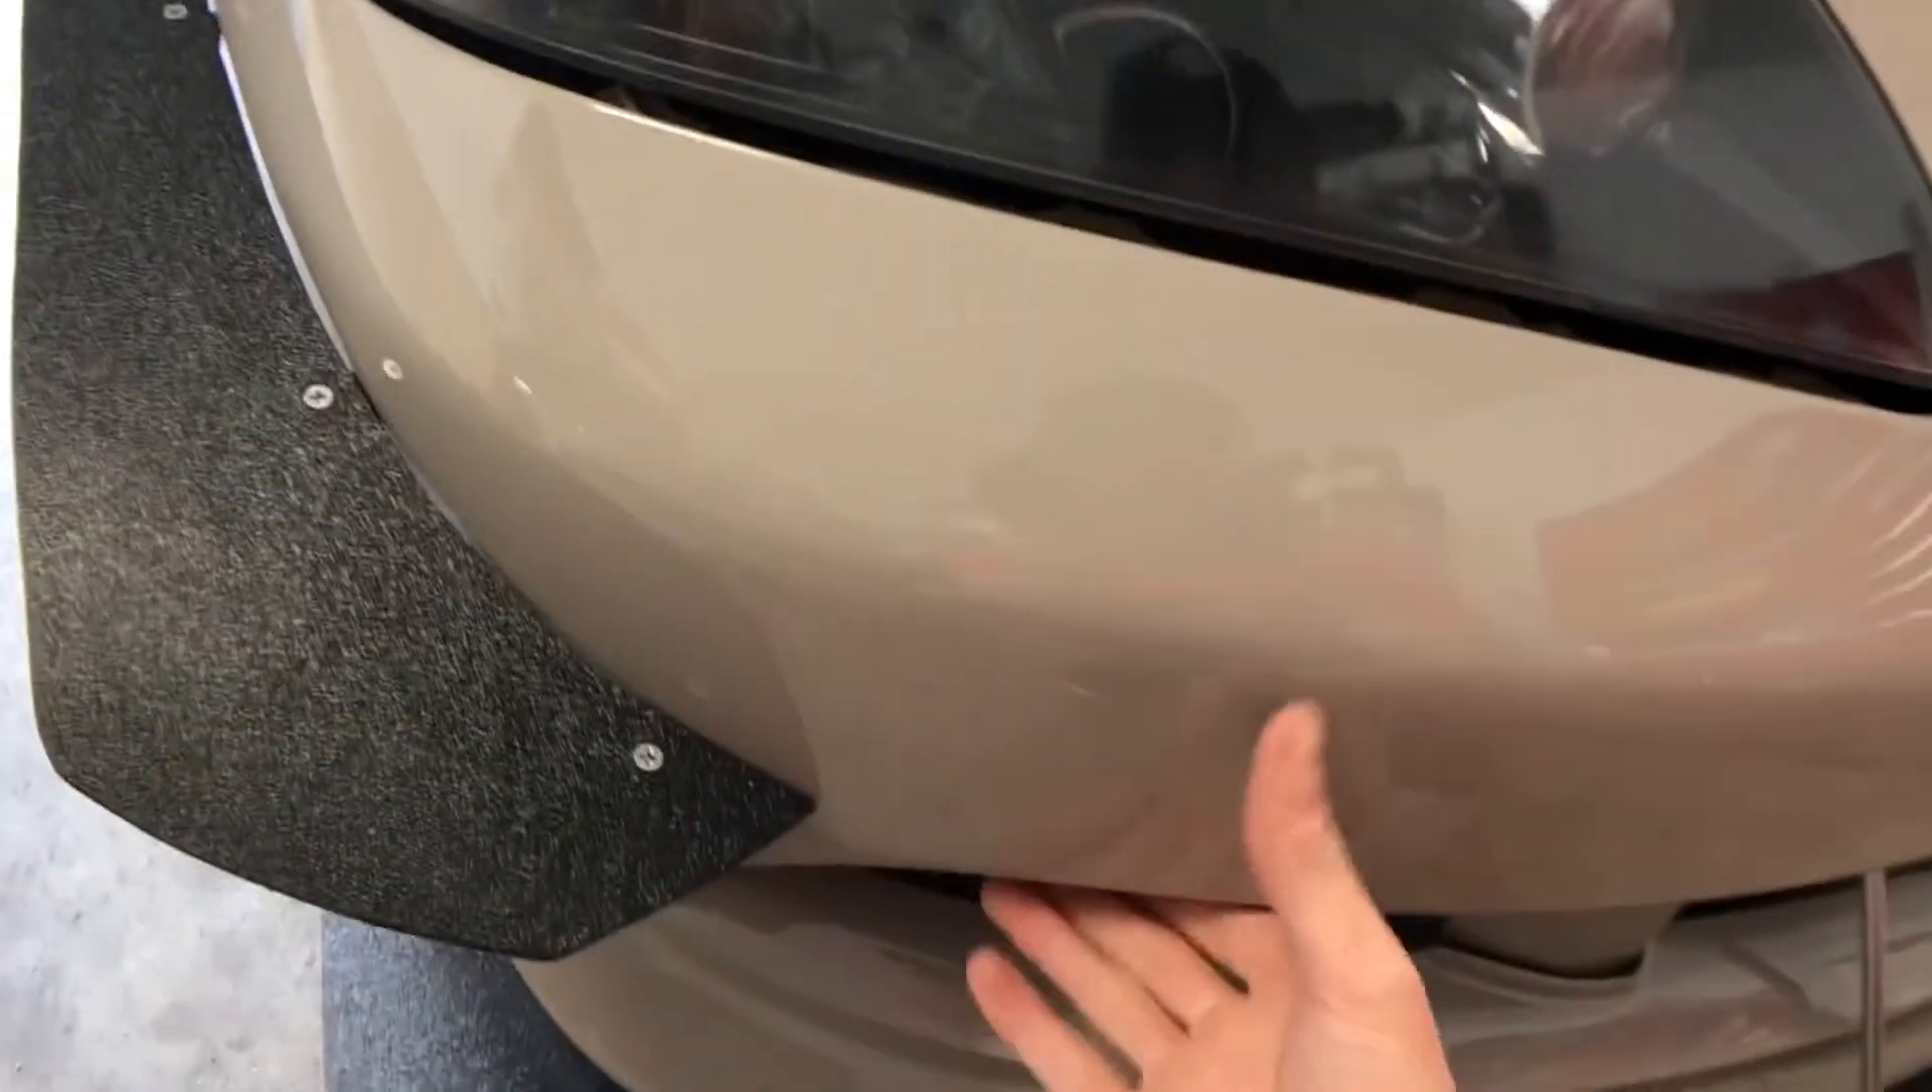You see here I have a slight gap right here between my headlights and my bumper and it's sagging just a little bit.